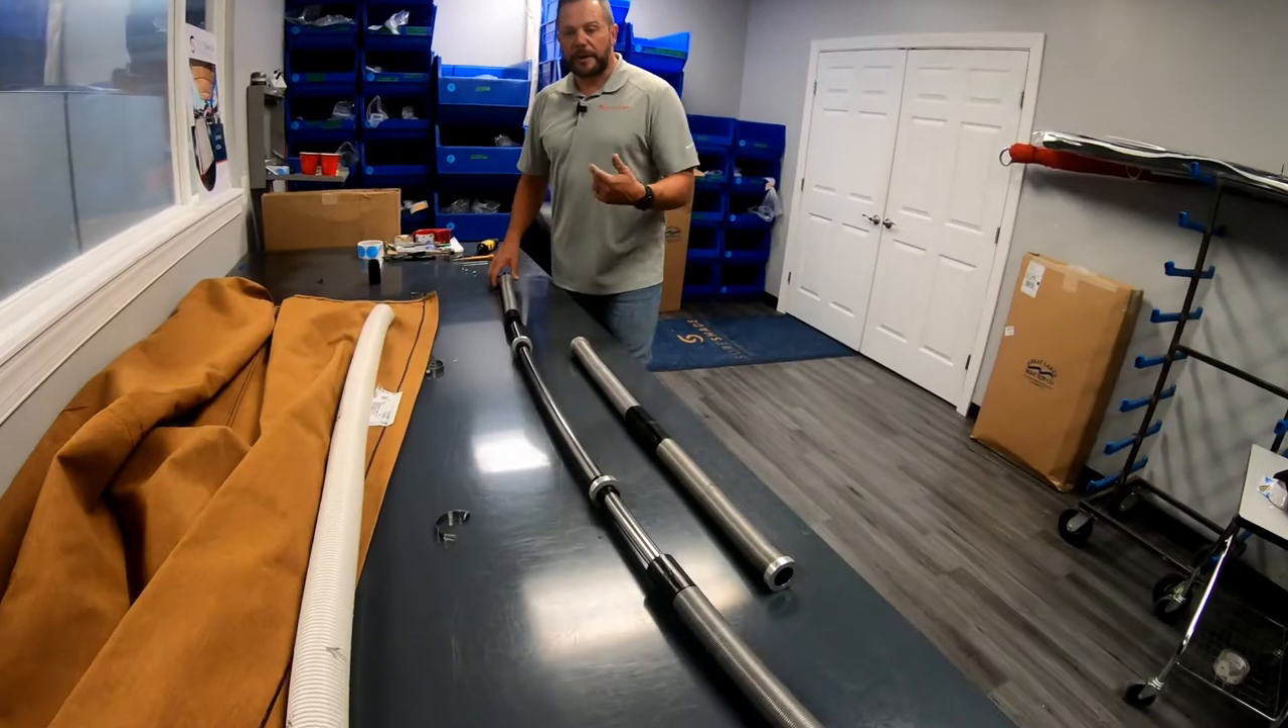So now that we've got the tube off, we've got all the roller components exposed.